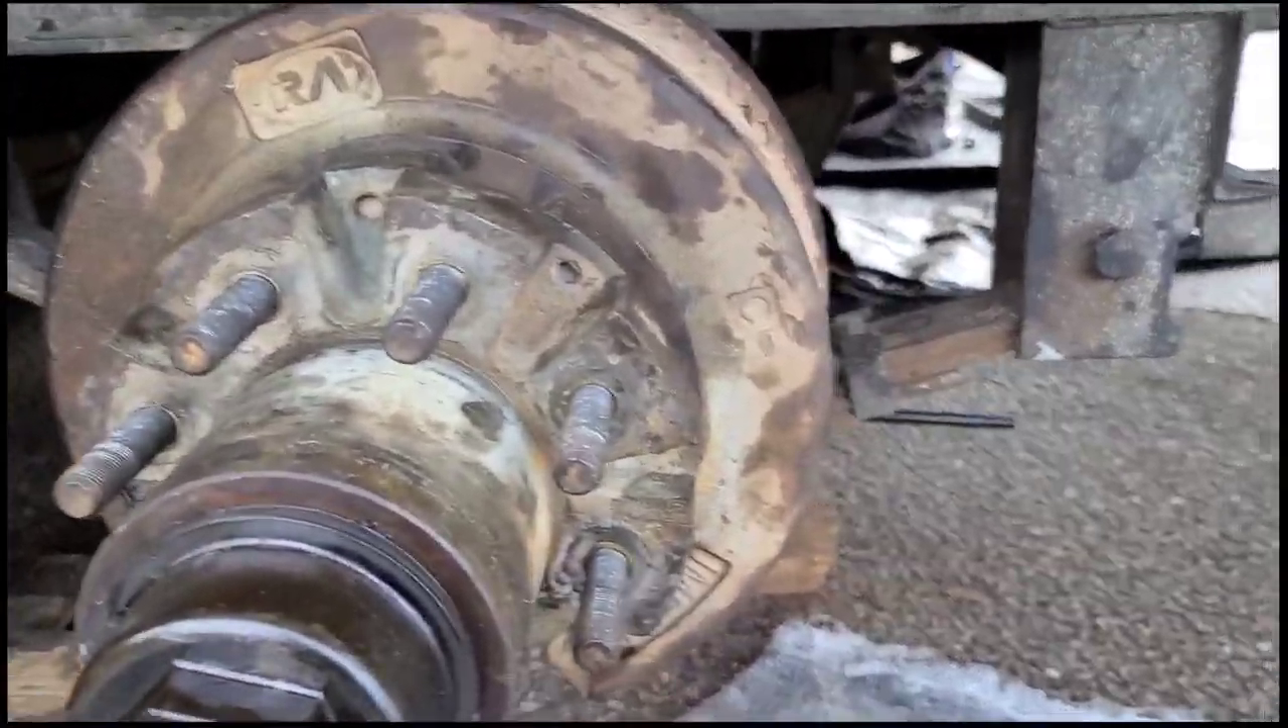Right so now we've got the wheels off so here's the hub assembly.